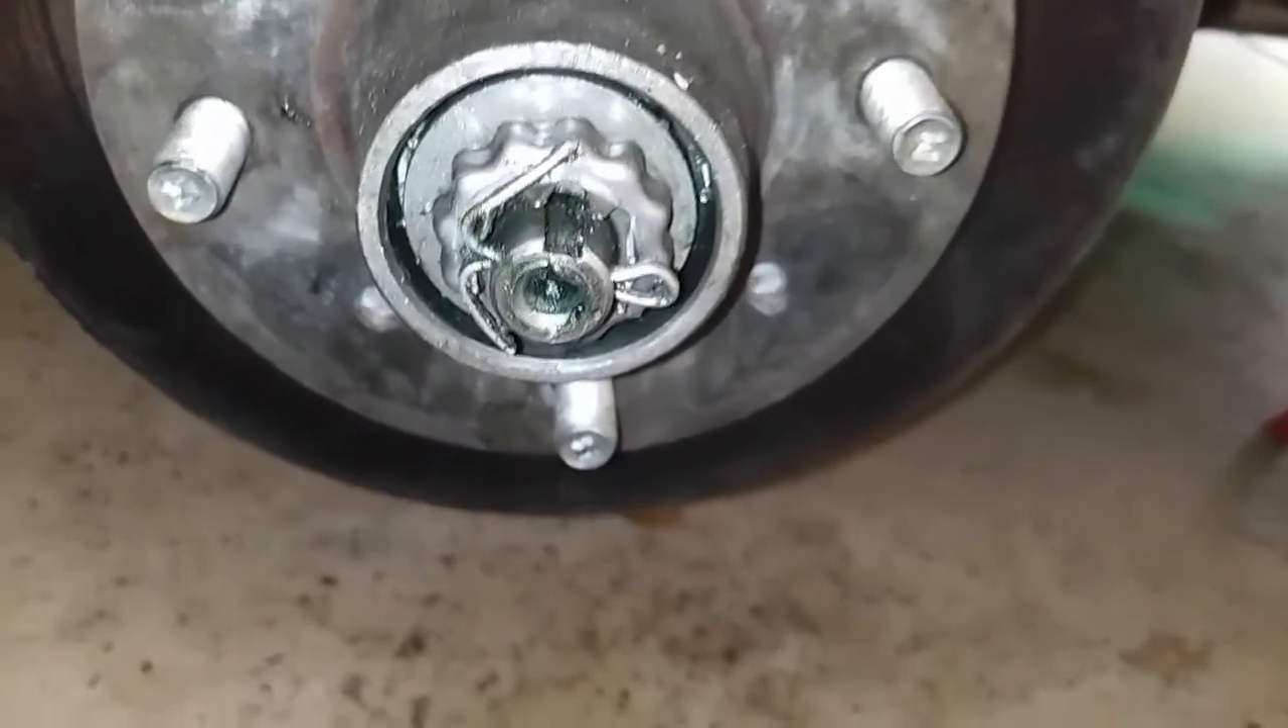The cotter pin has been reinserted we bent back out the ends of it to hold that cap in place.